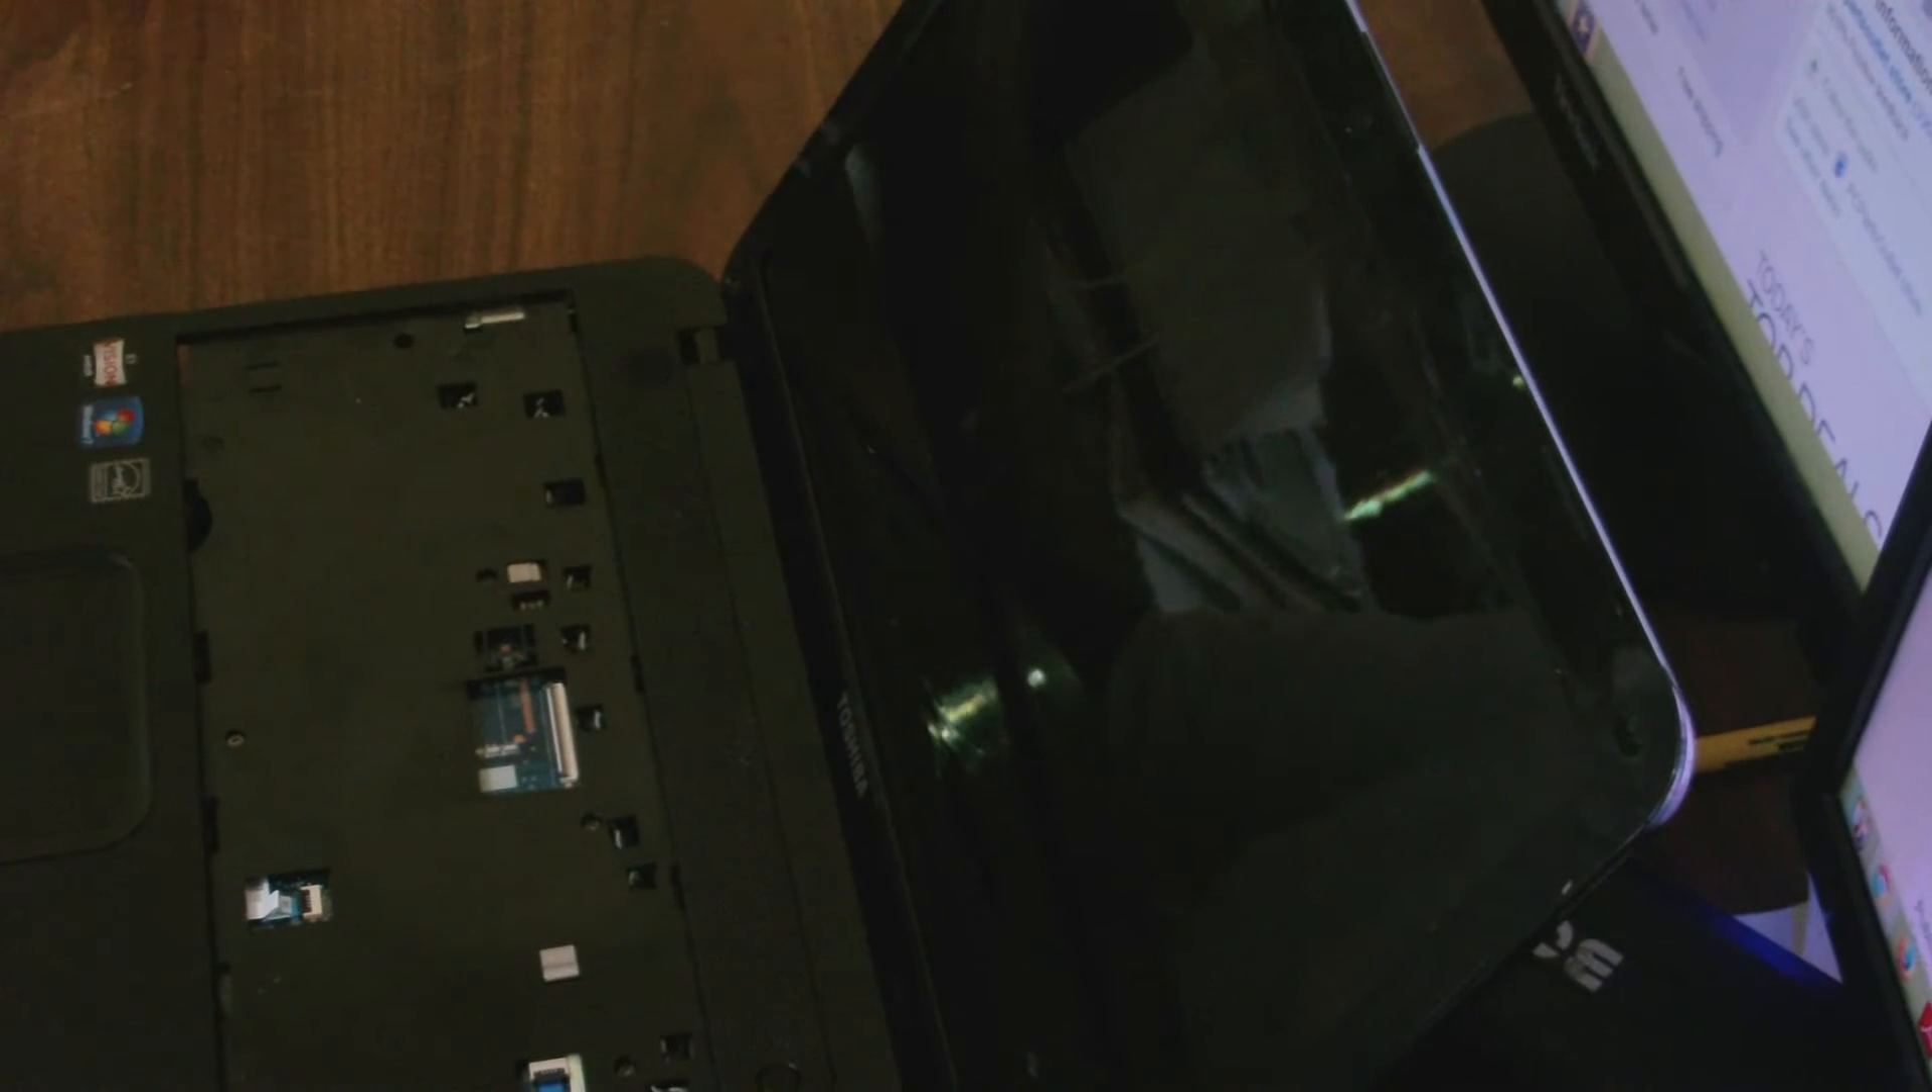So the keyboard is now removed.